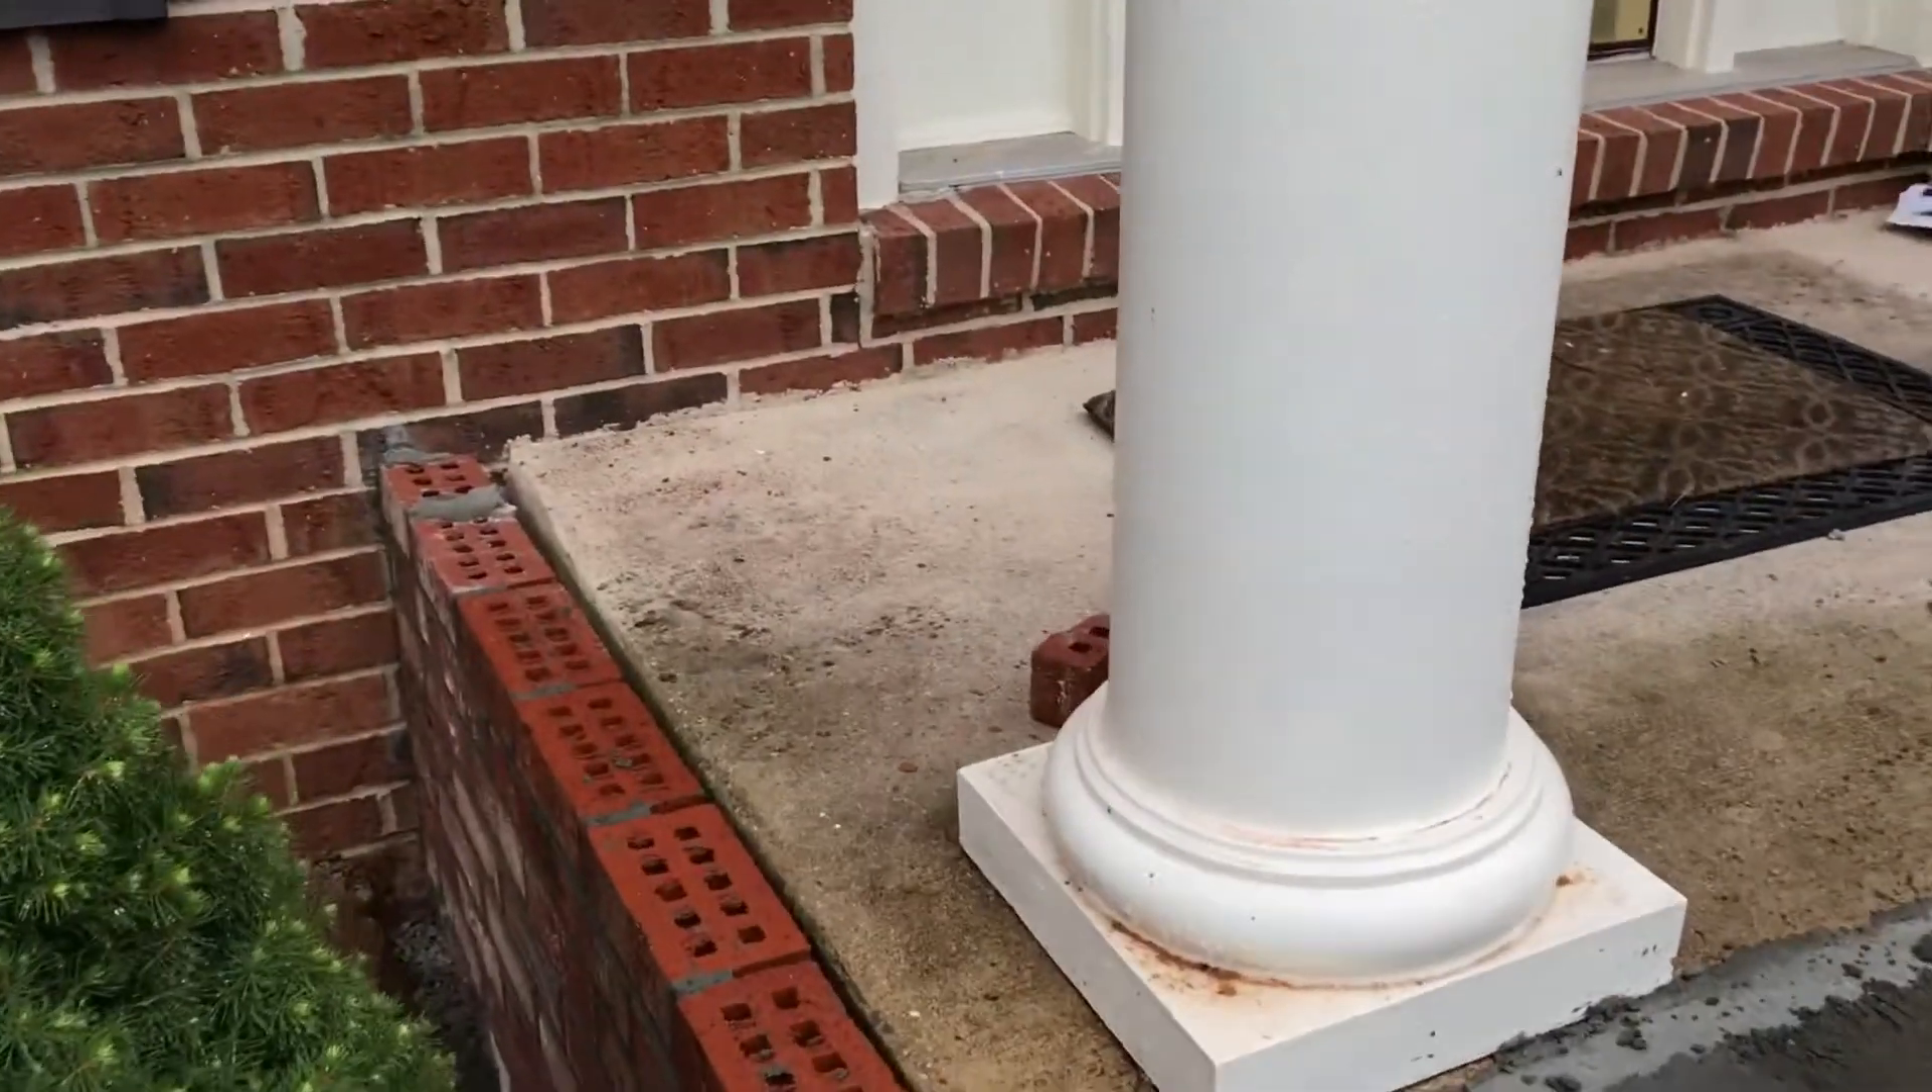Um, there are gaps between the bricks and the concrete steps. I wonder if that's okay. See? Looks like there's gaps here. Whoops. And then, there's that gap right there.